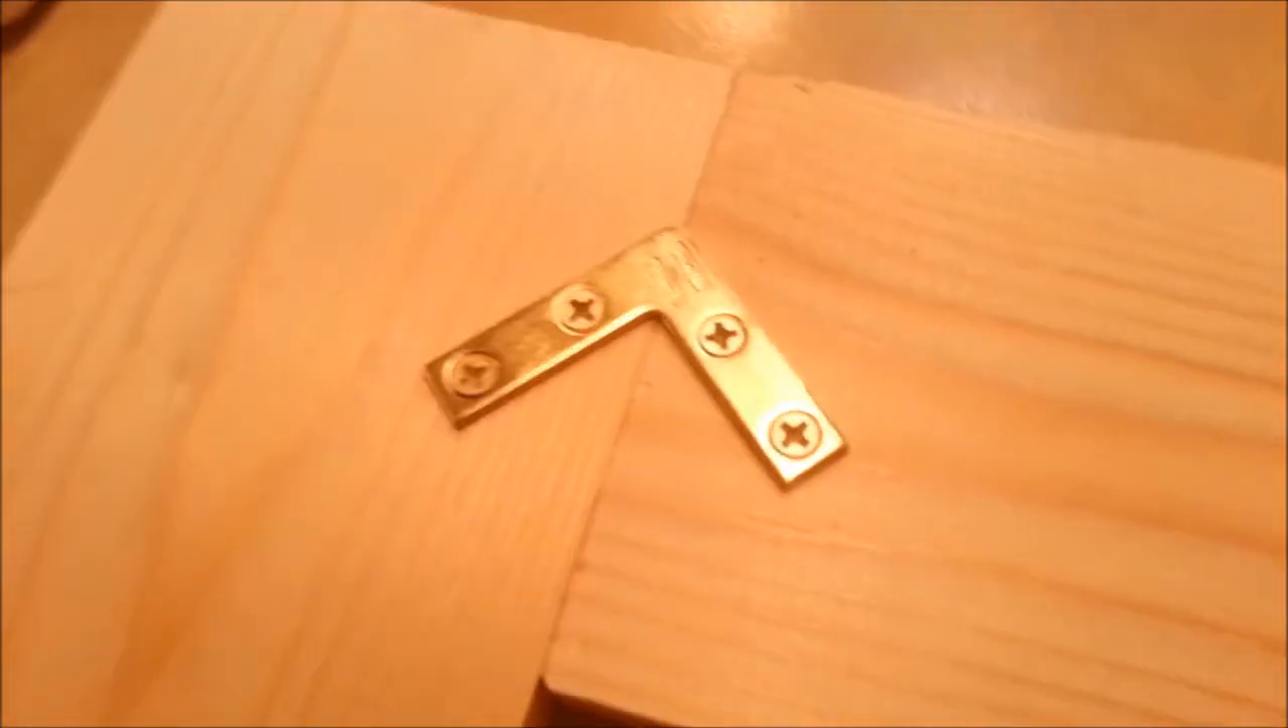Here i put the uh corner brace on at an angle and having two screws in there.